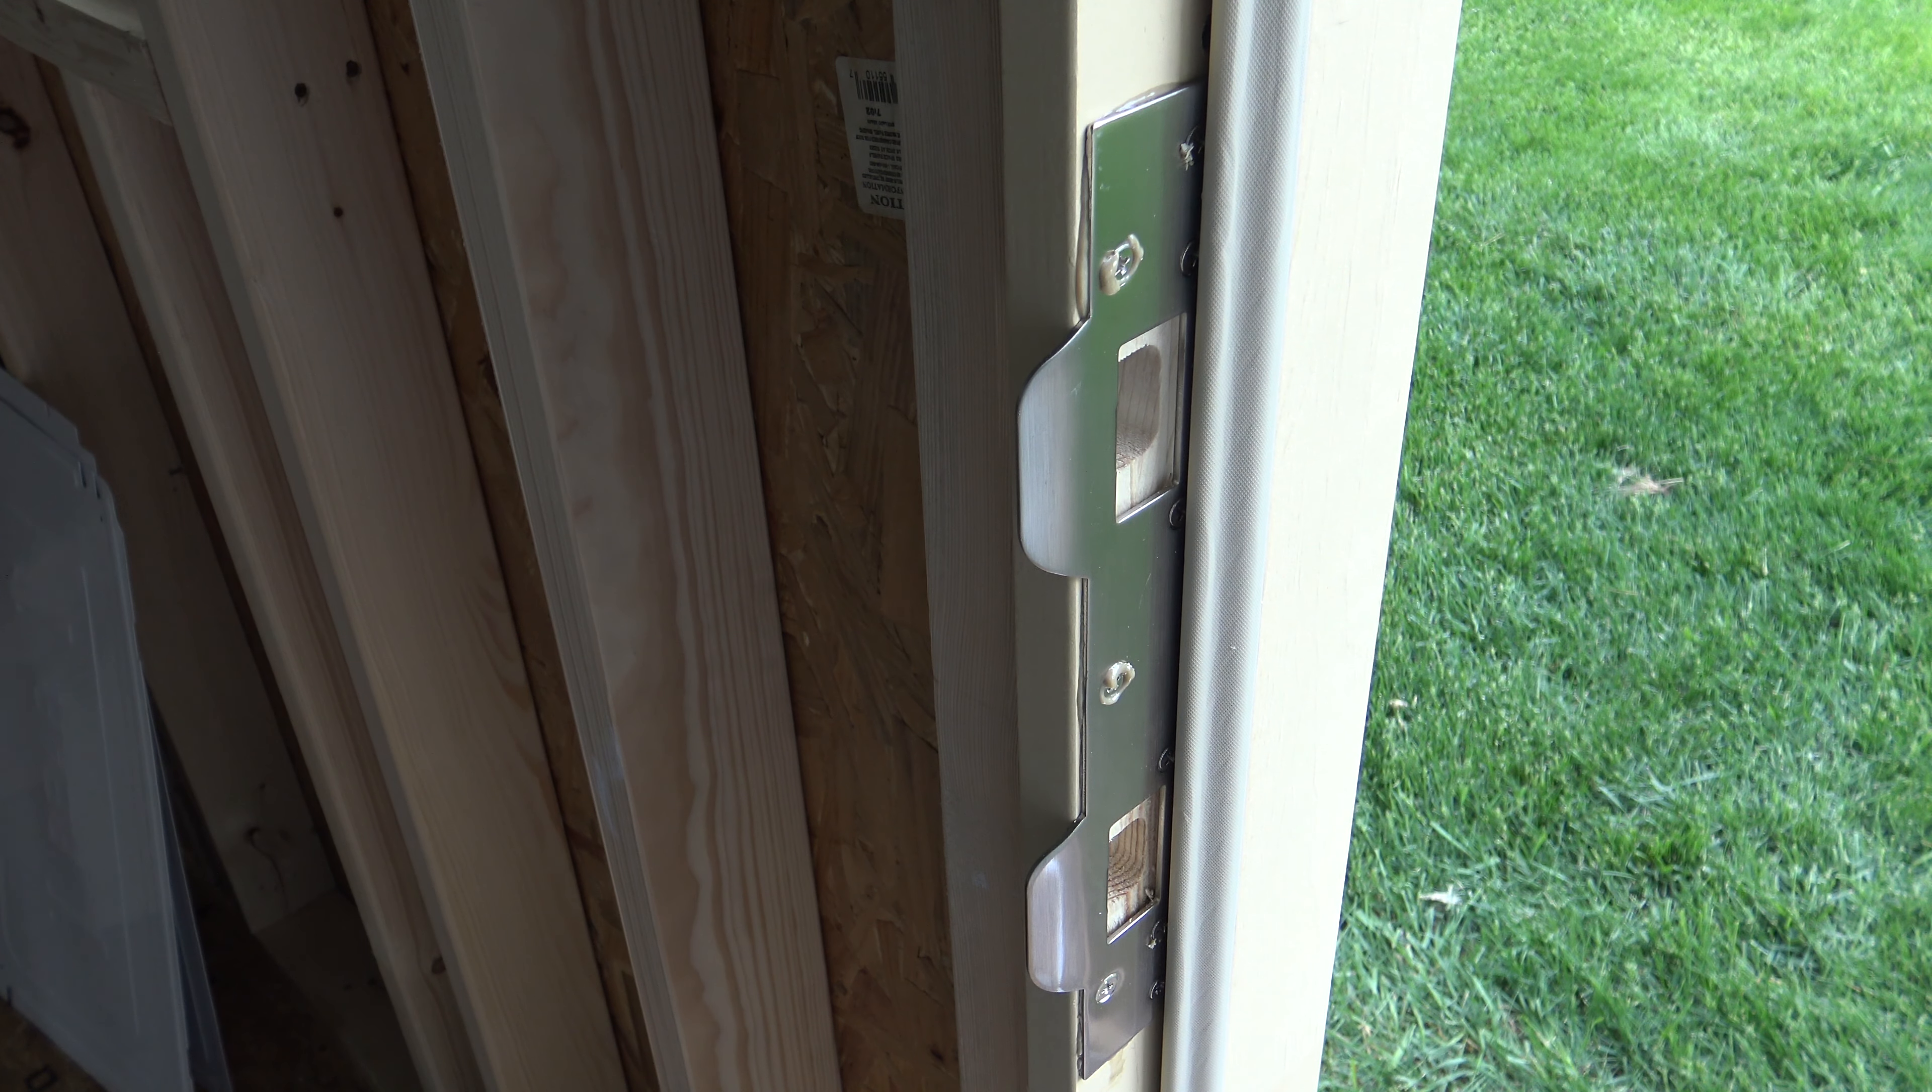That's what the security latch strike looks like. It's completely installed. I've got all the screws in.